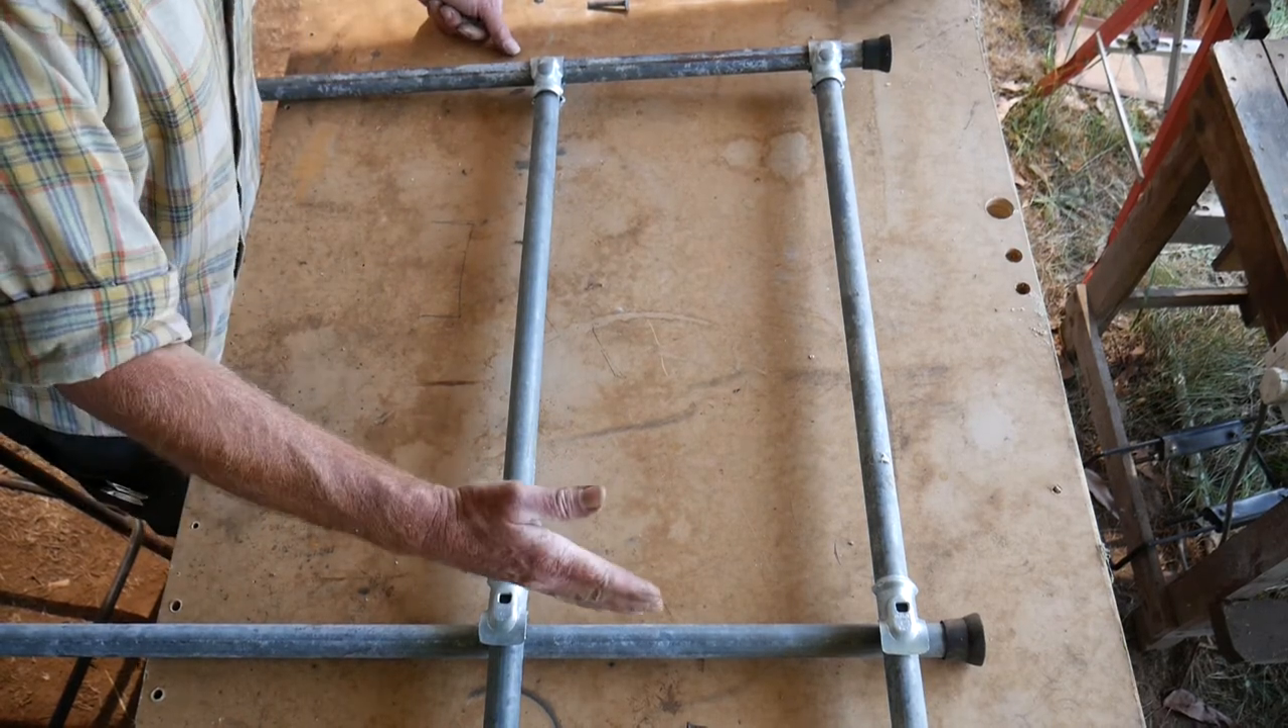Now I've got a couple of protective rubber stops on the end there.